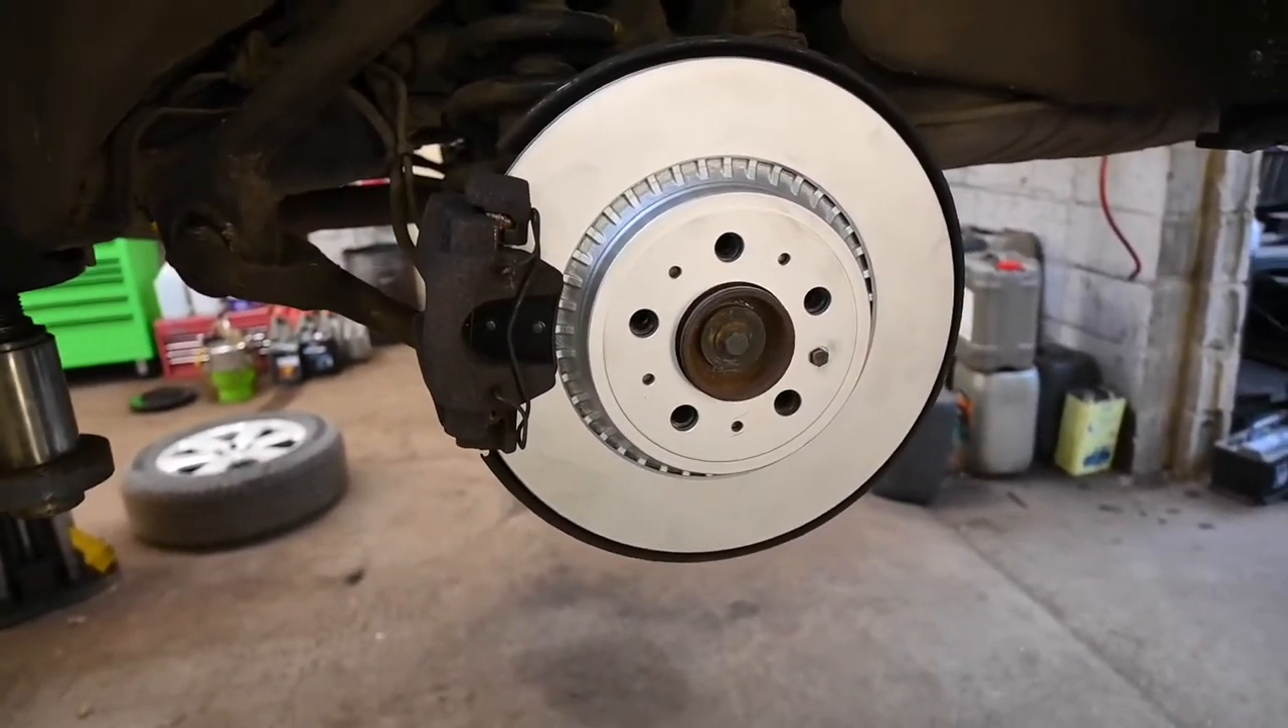So we've got the new disc on, we've got the new pads in there, and we've put it all together and everything is now absolutely fine.